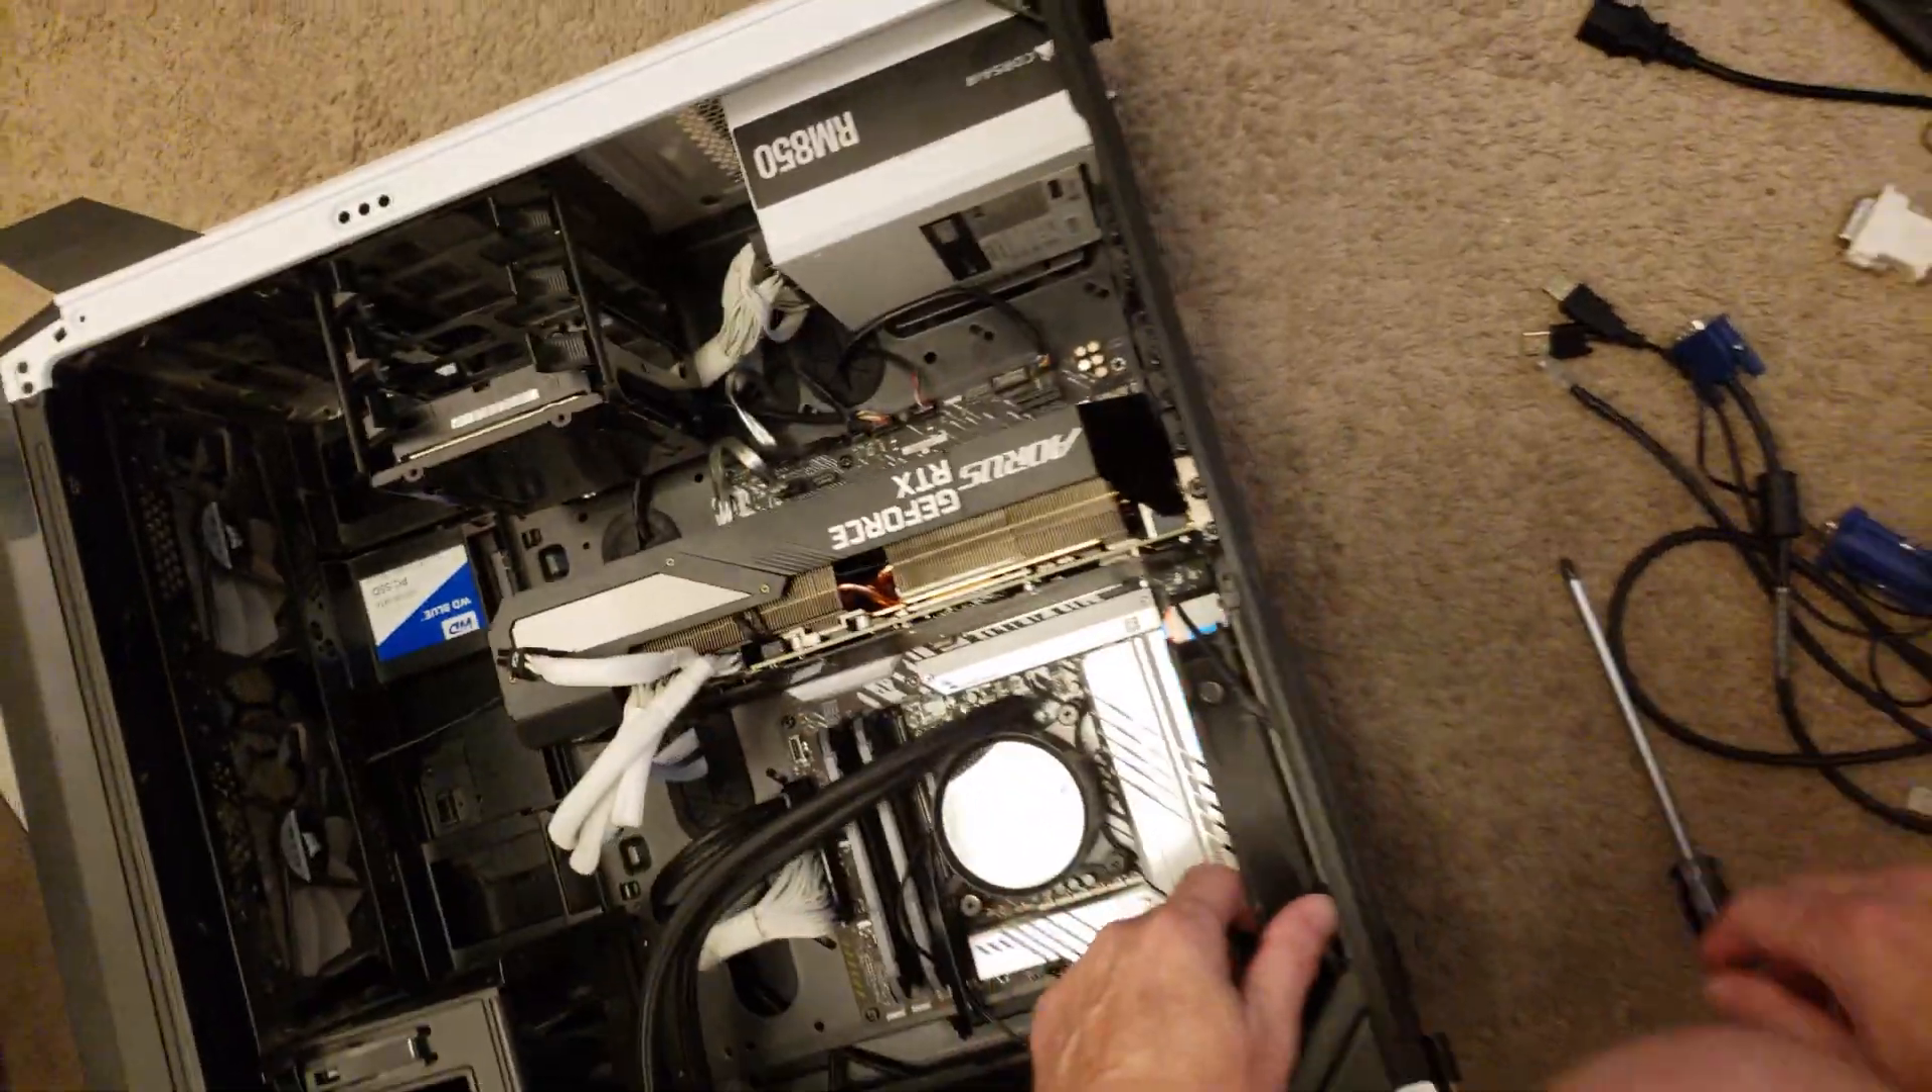Okay so graphics cards installed just need to hook up the computer.